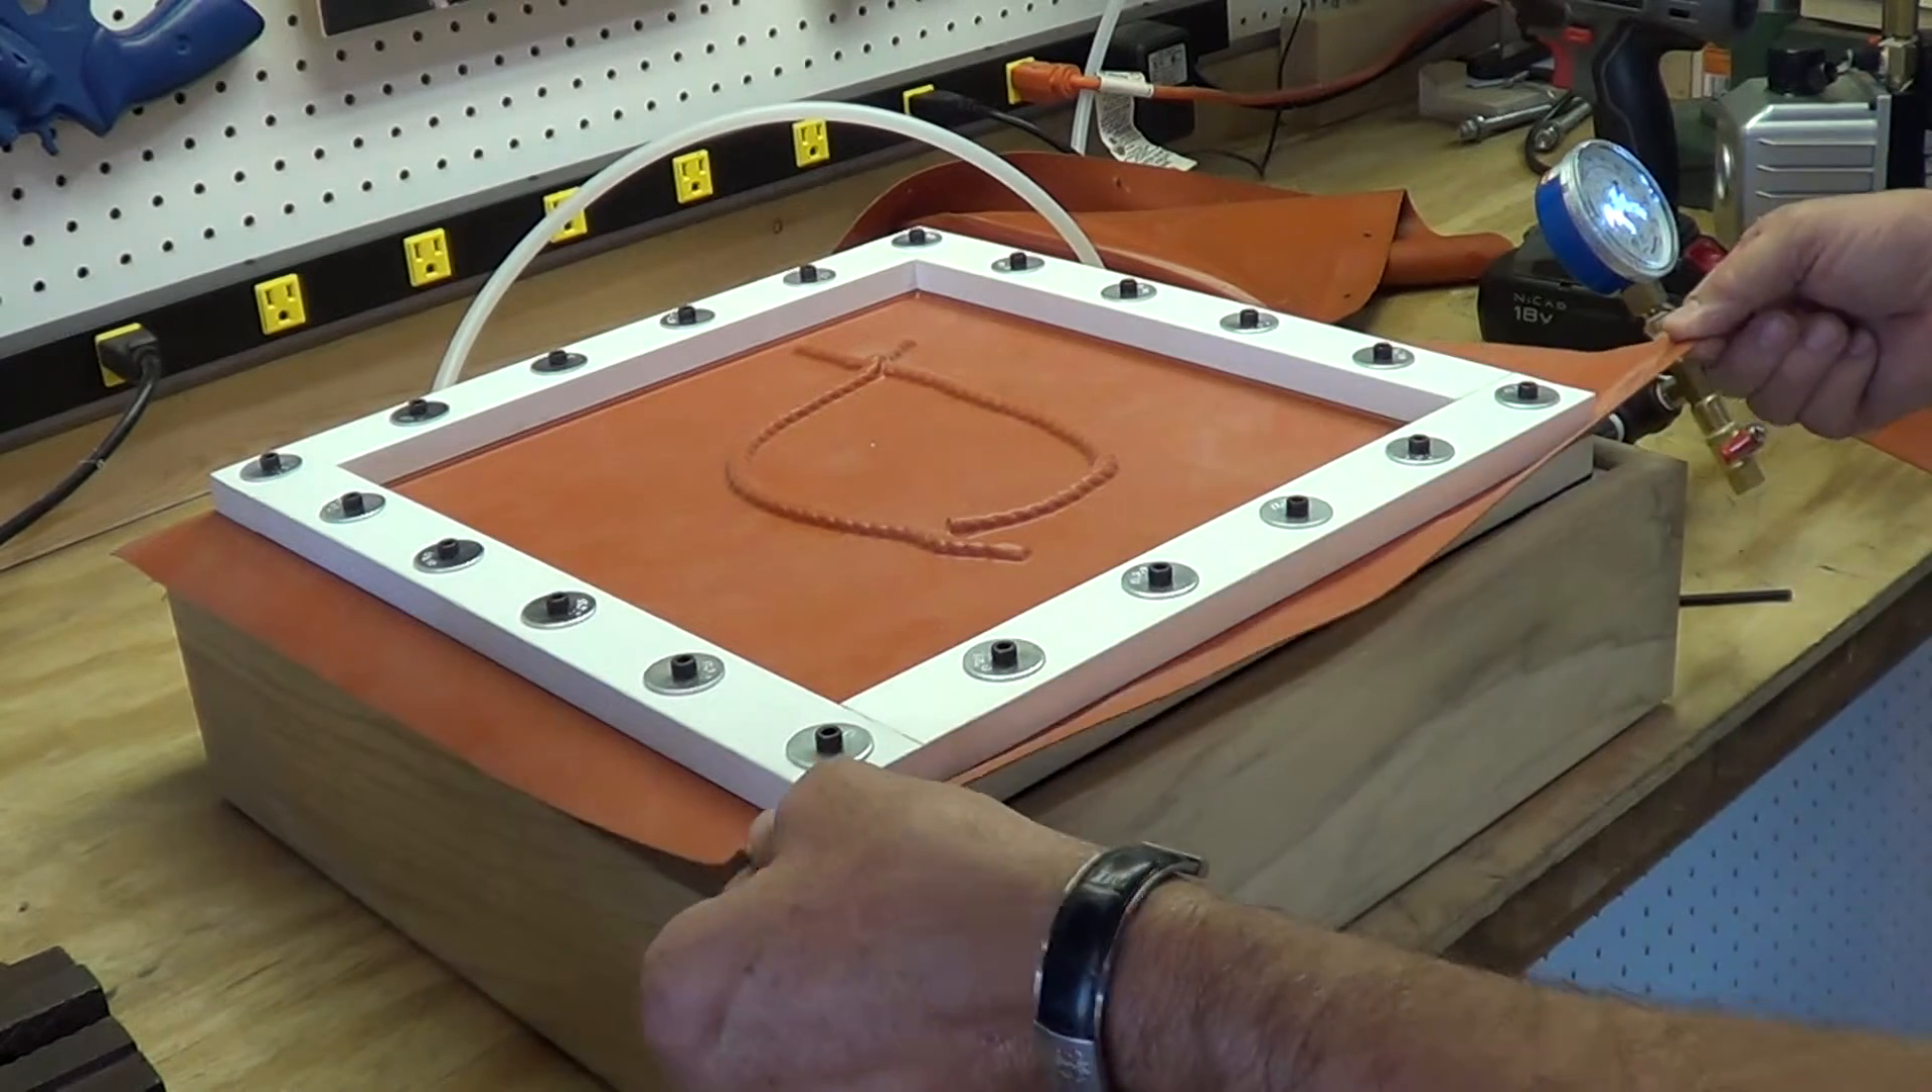There's a new membrane in place.